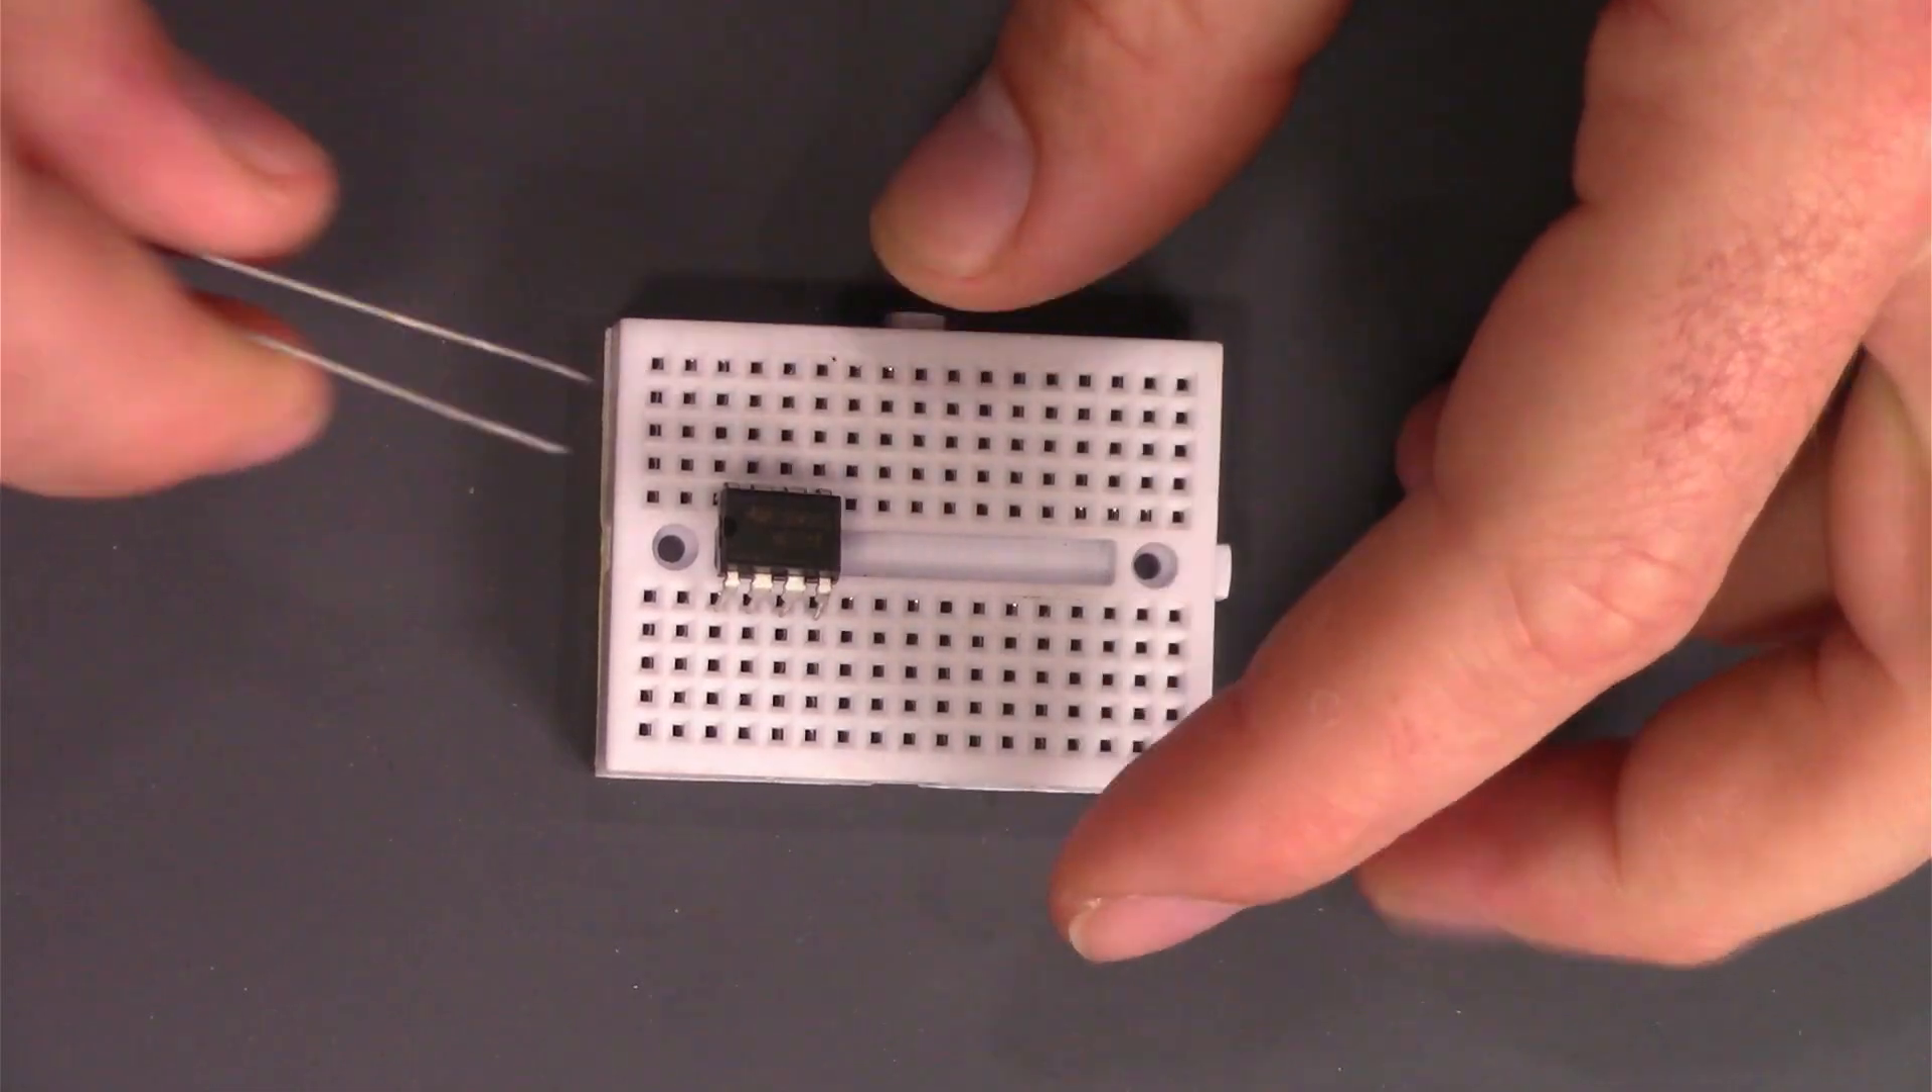This 555 timer is just the right size to sit on either side of the breadboard.